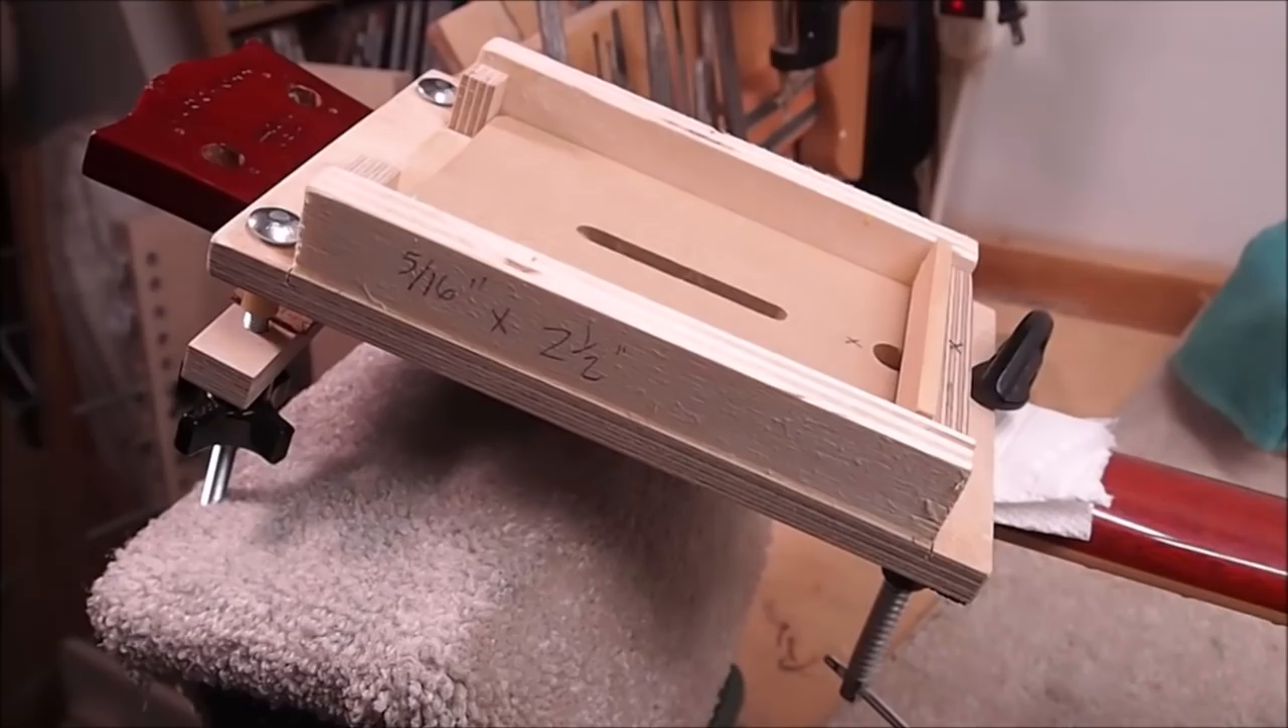Okay, I've got my jig clamped in place.